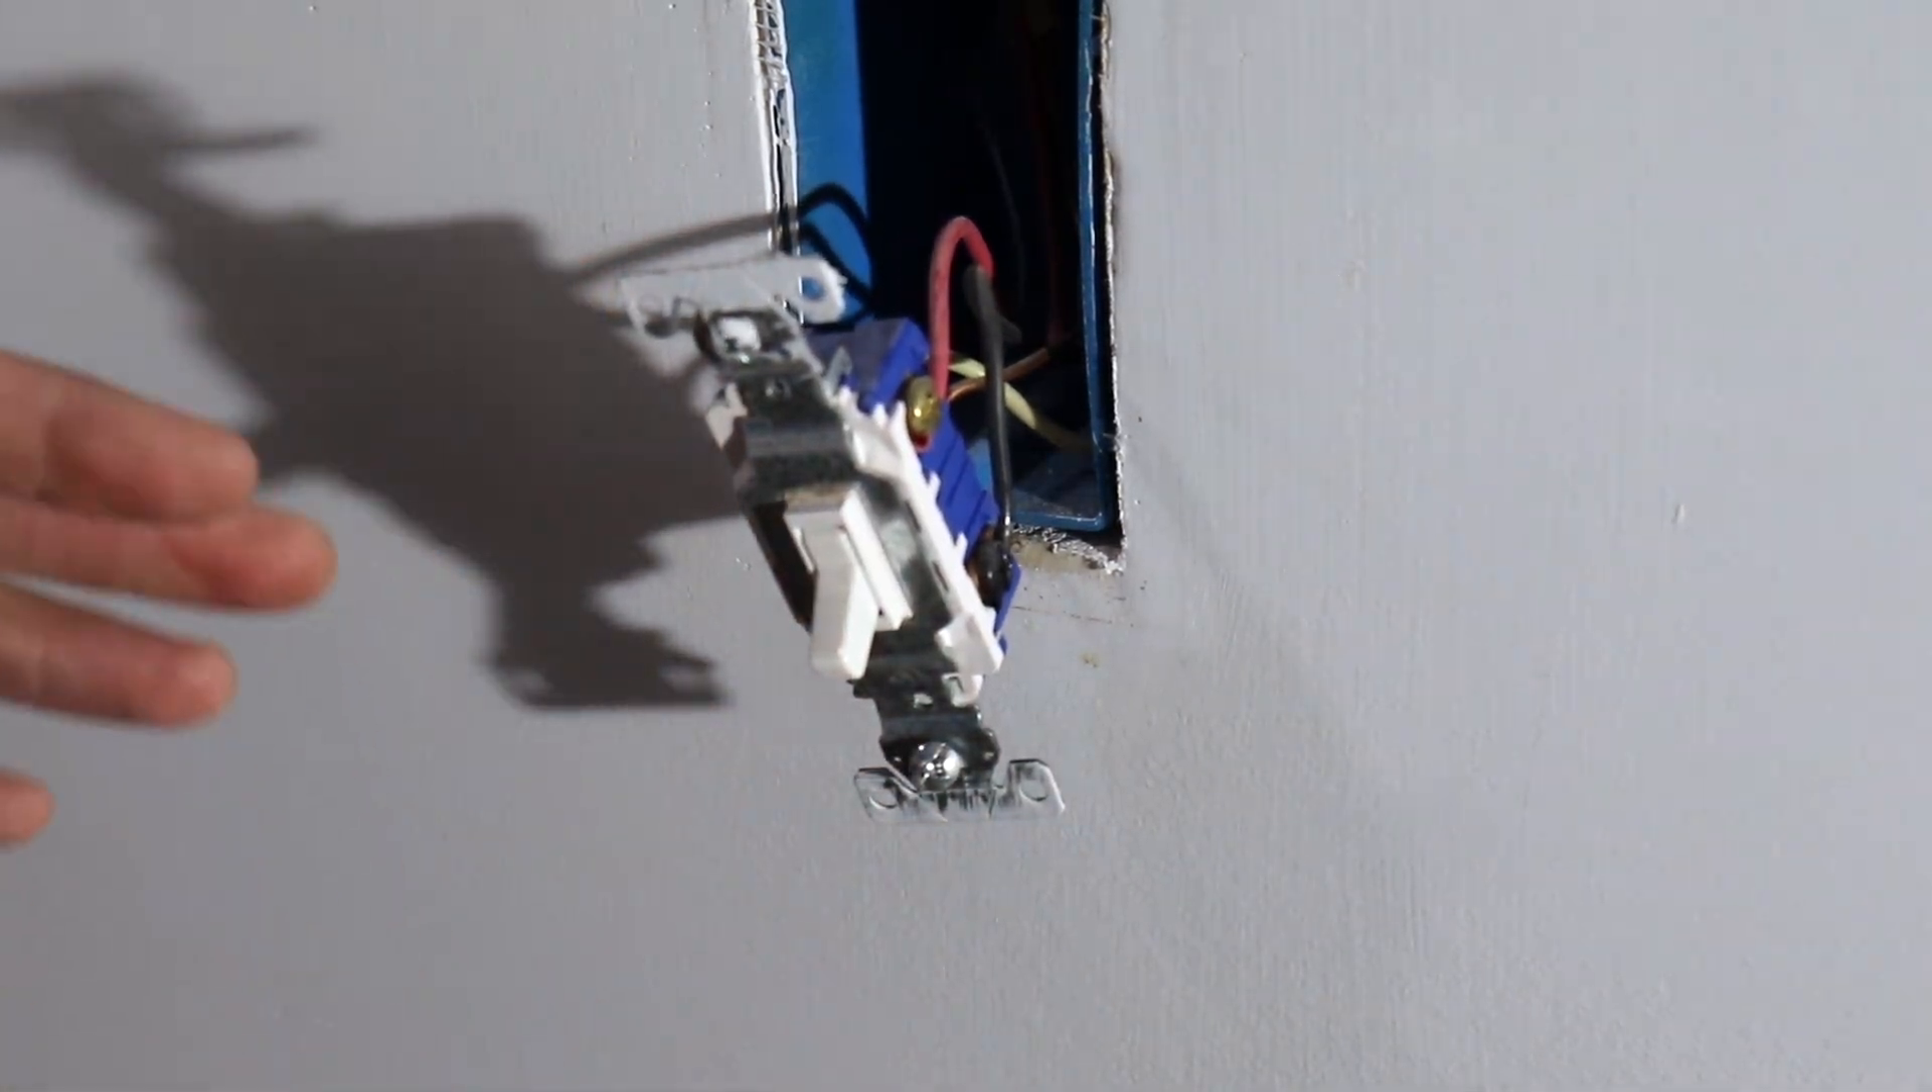All right, so now we've got the switch removed from the box.